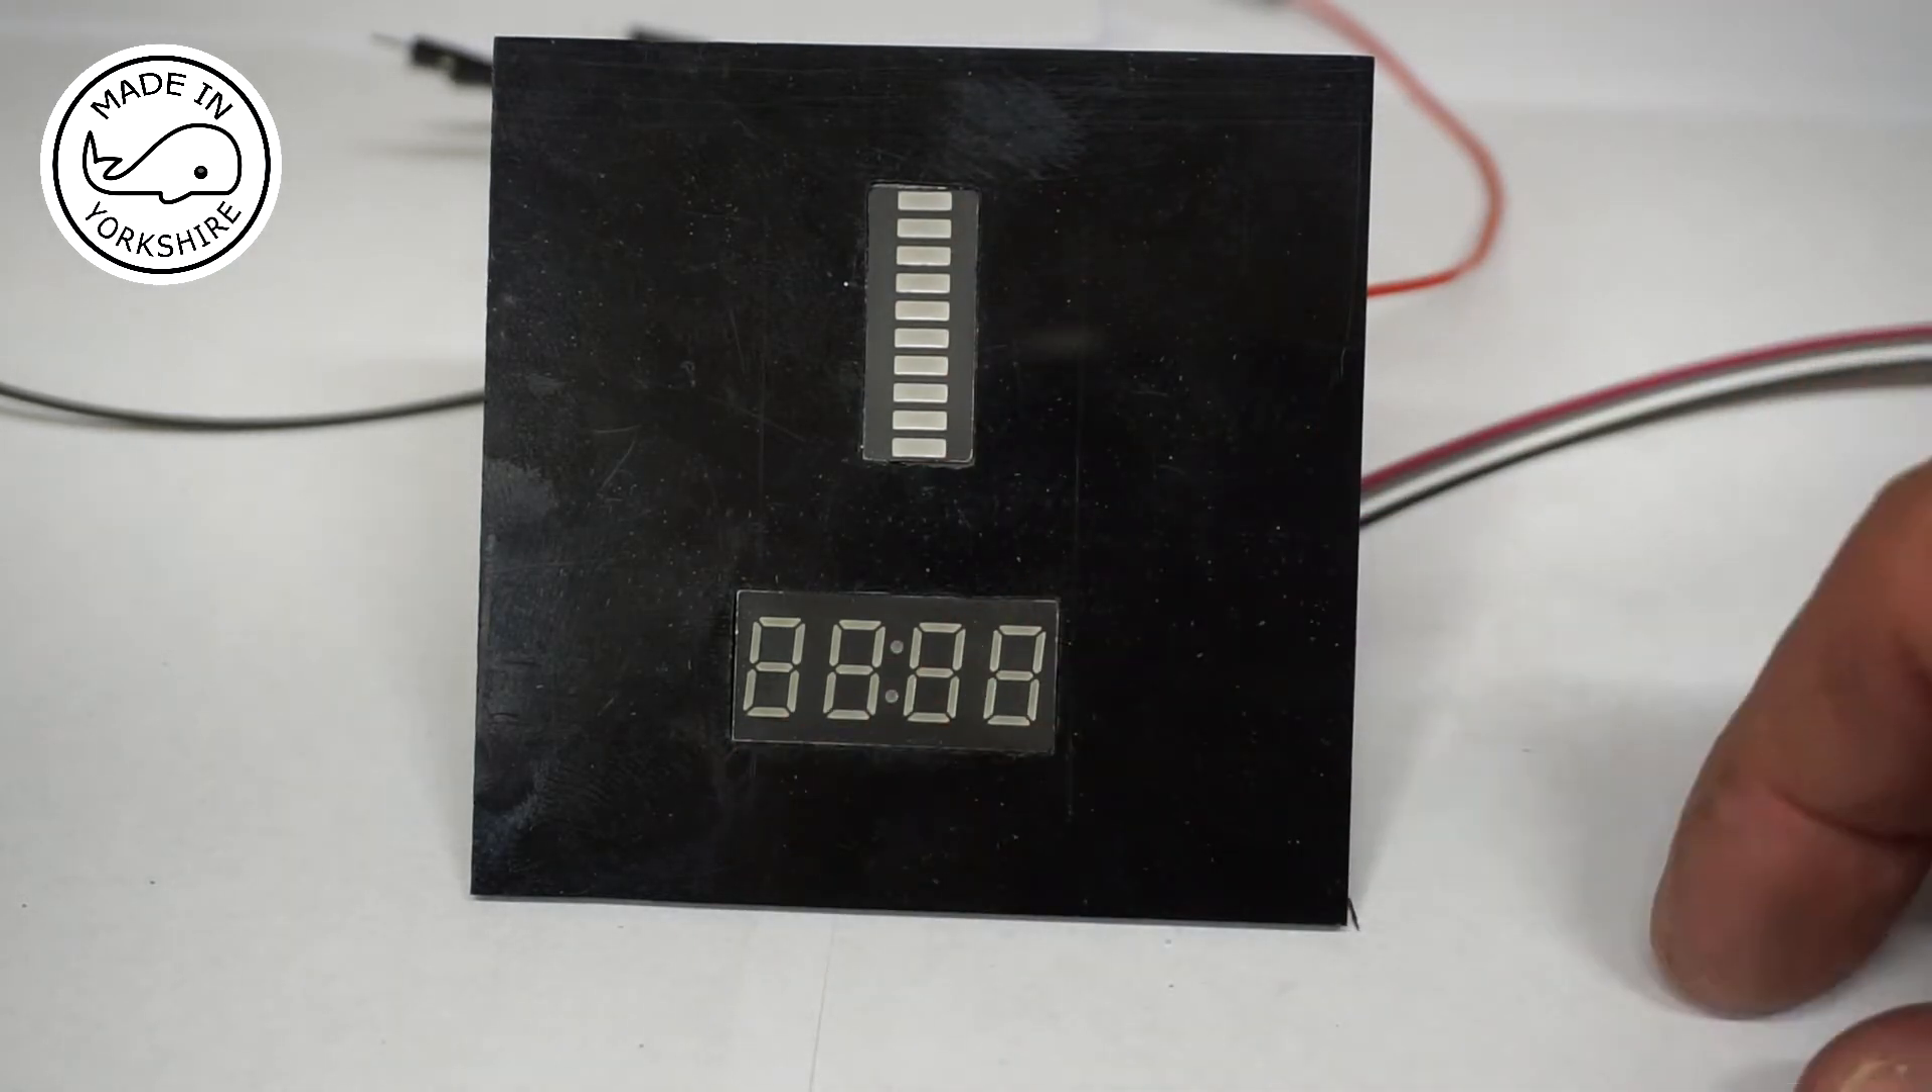So this is the front panel, so I've attached the LED array and the four digit display using super glue.